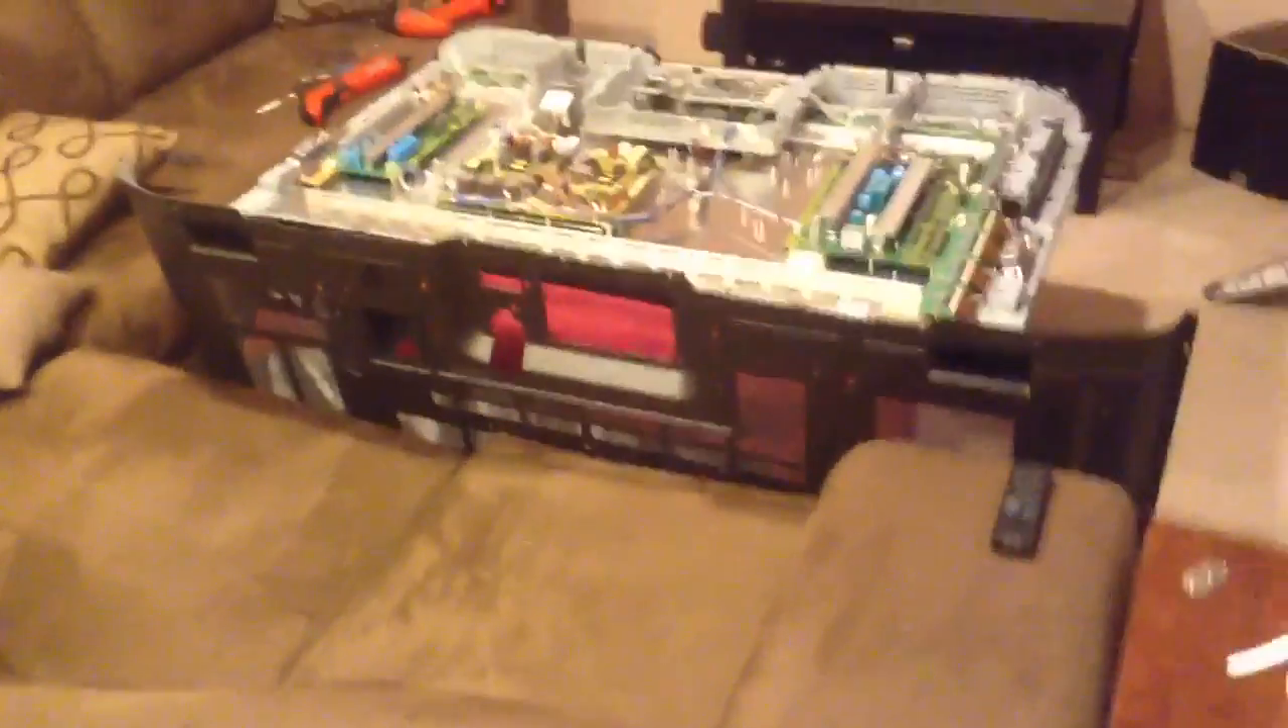As you can see, the metal cover on the back of the TV has been removed.